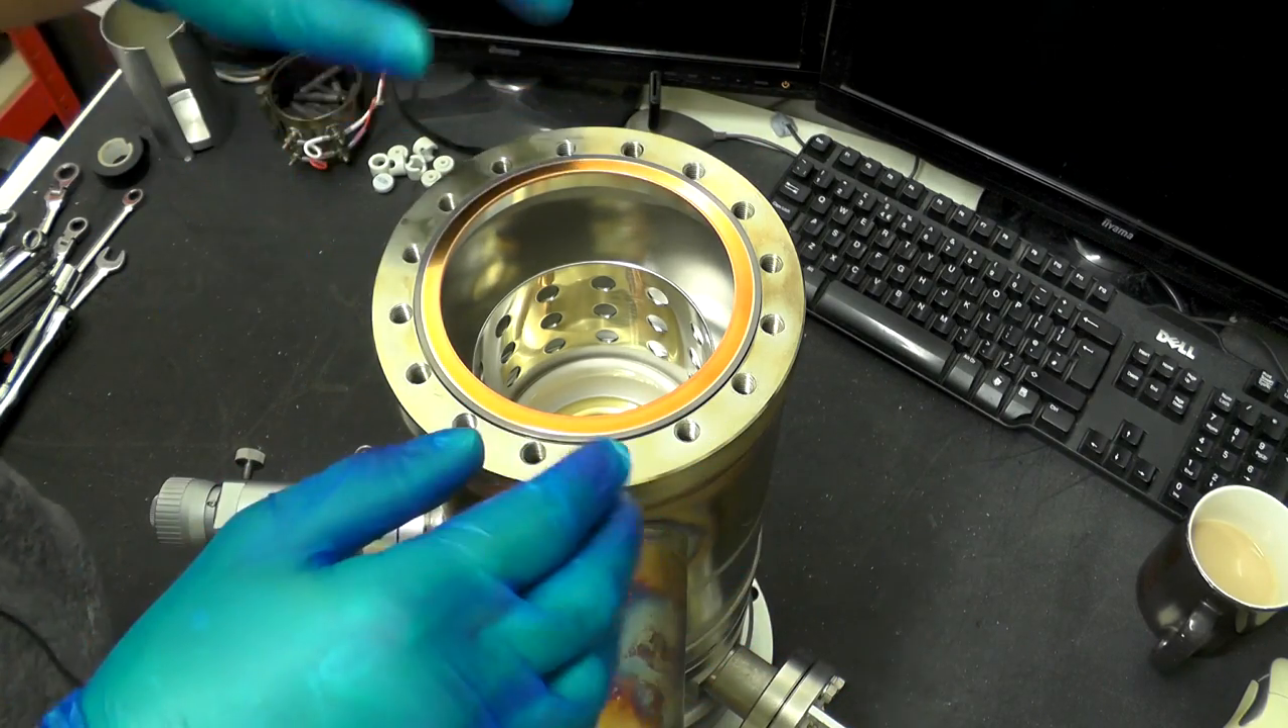Ok i've just got that out of the way, move this a bit closer, i've removed the studs out the top, we've got a copper gasket on the top here.